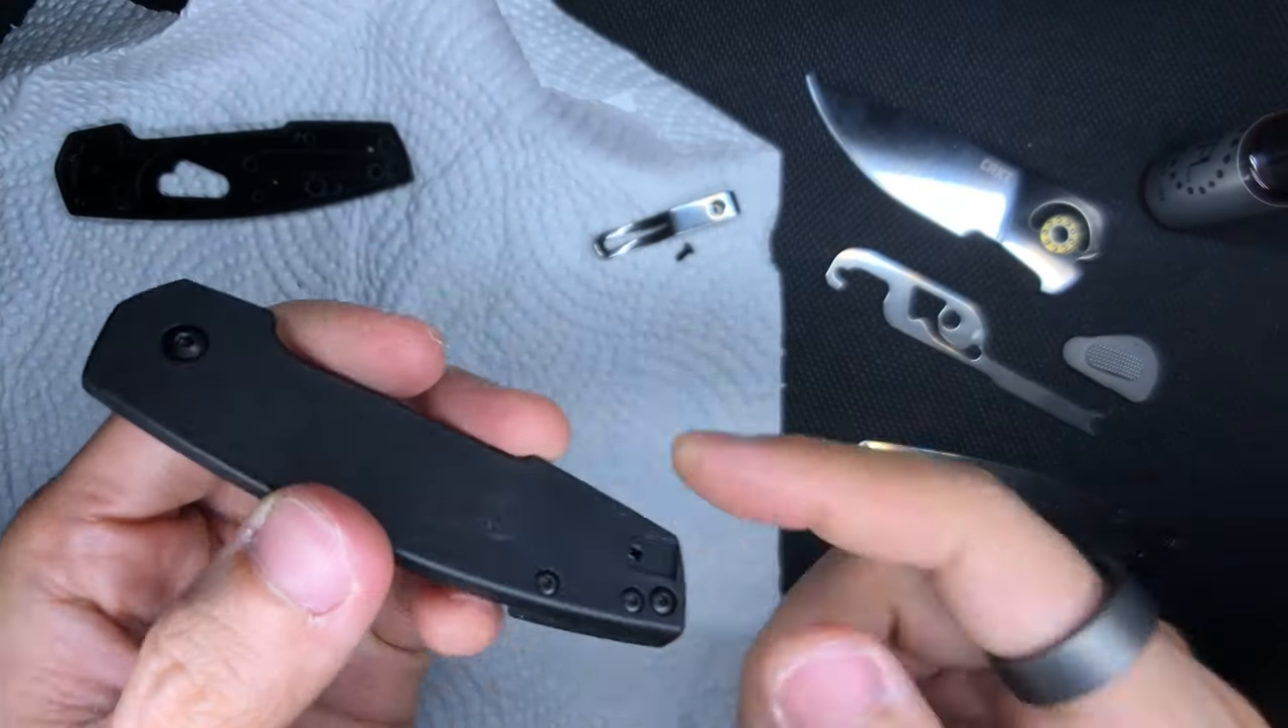With that we are basically done with the lock side scale with the exception of the pocket clip that i've not yet installed.